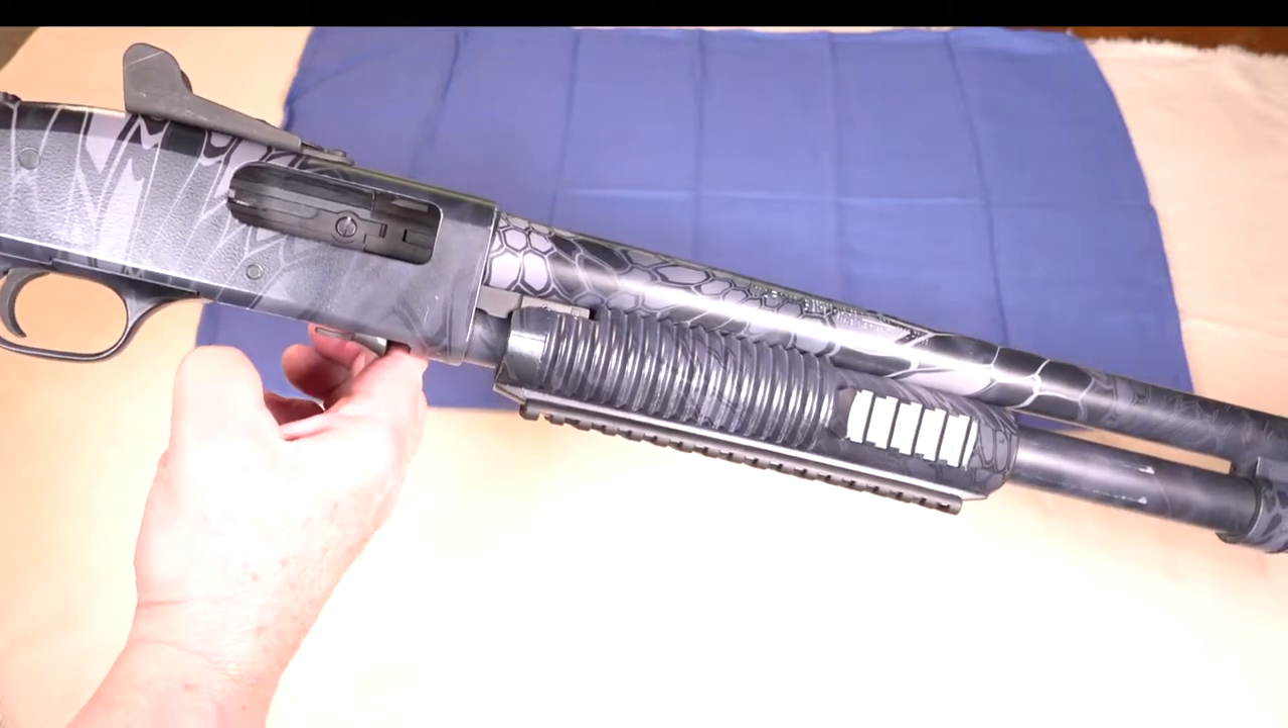And now you have reassembled your Mossberg shotgun.